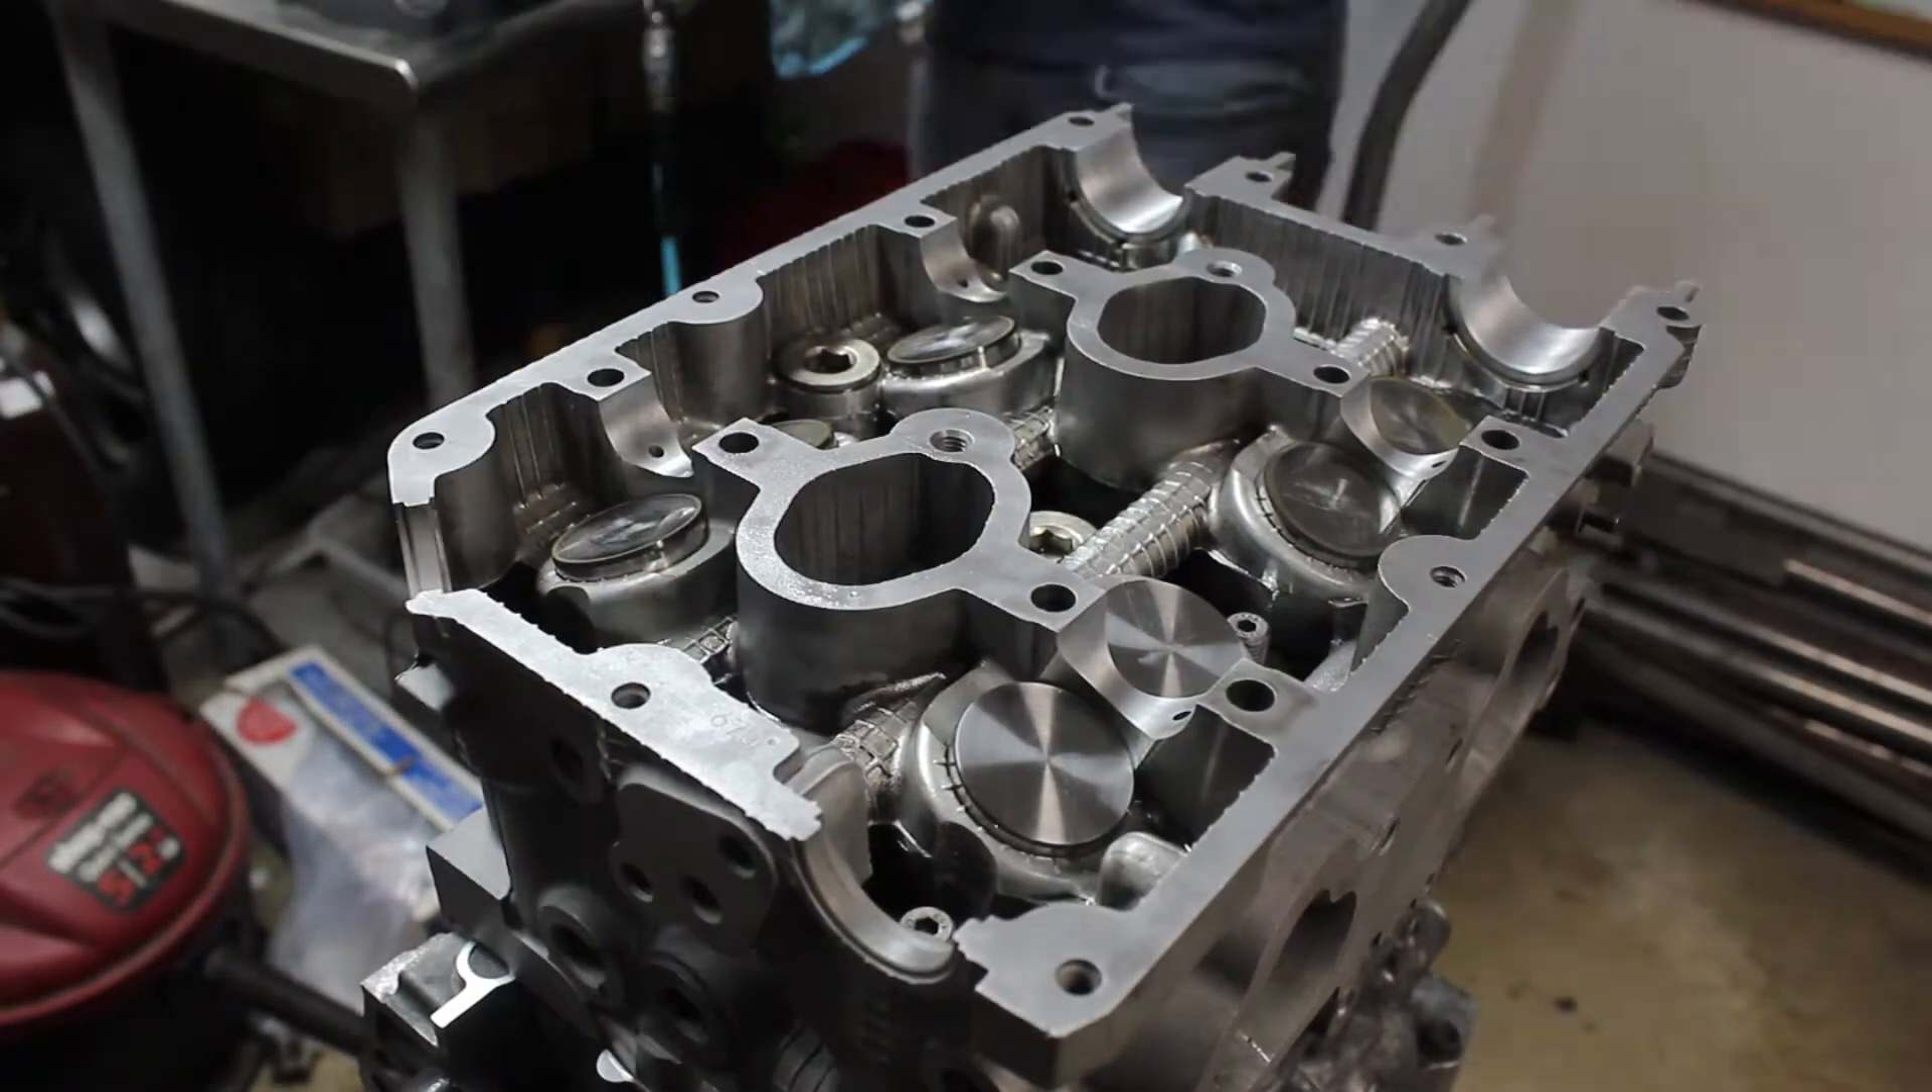I got the heads dropped in place and I reinsert all the valve buckets where they originally came from.